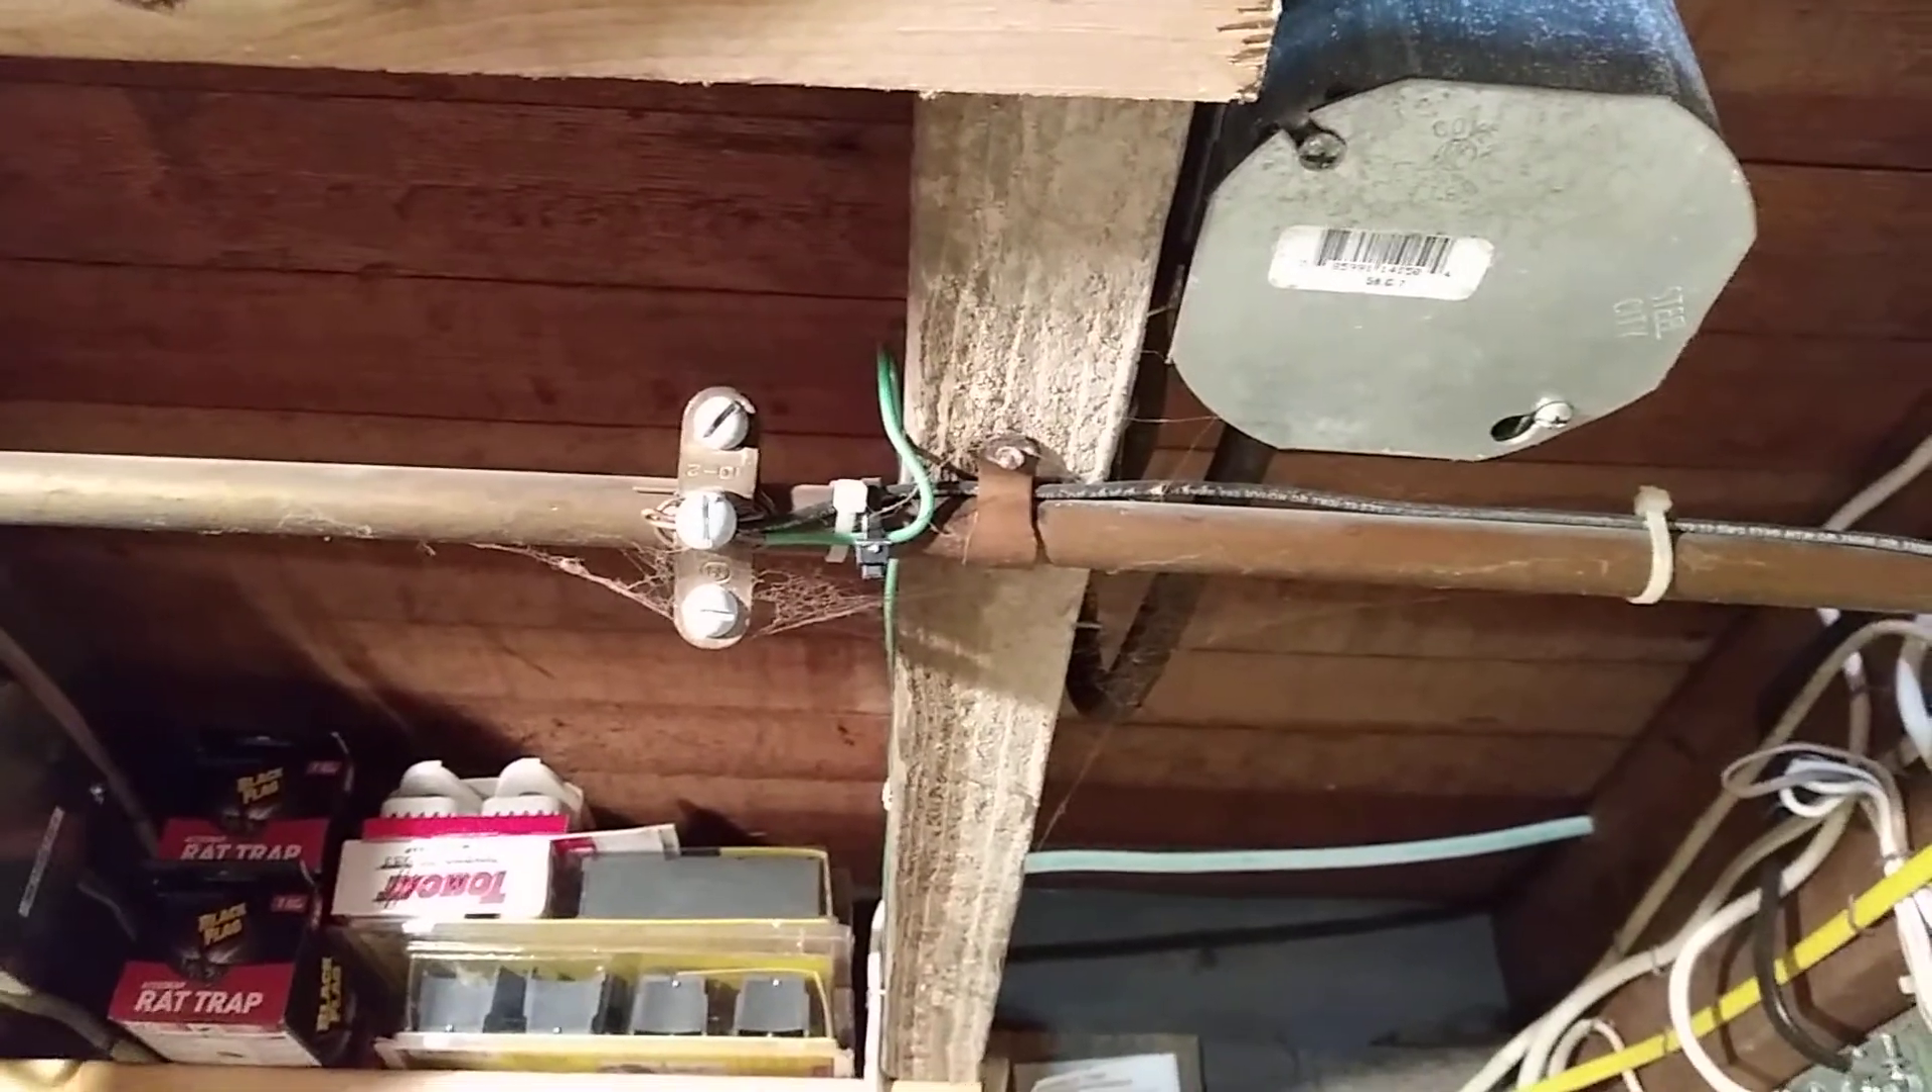Okay, so we connected the green wire to the cold water pipe here.